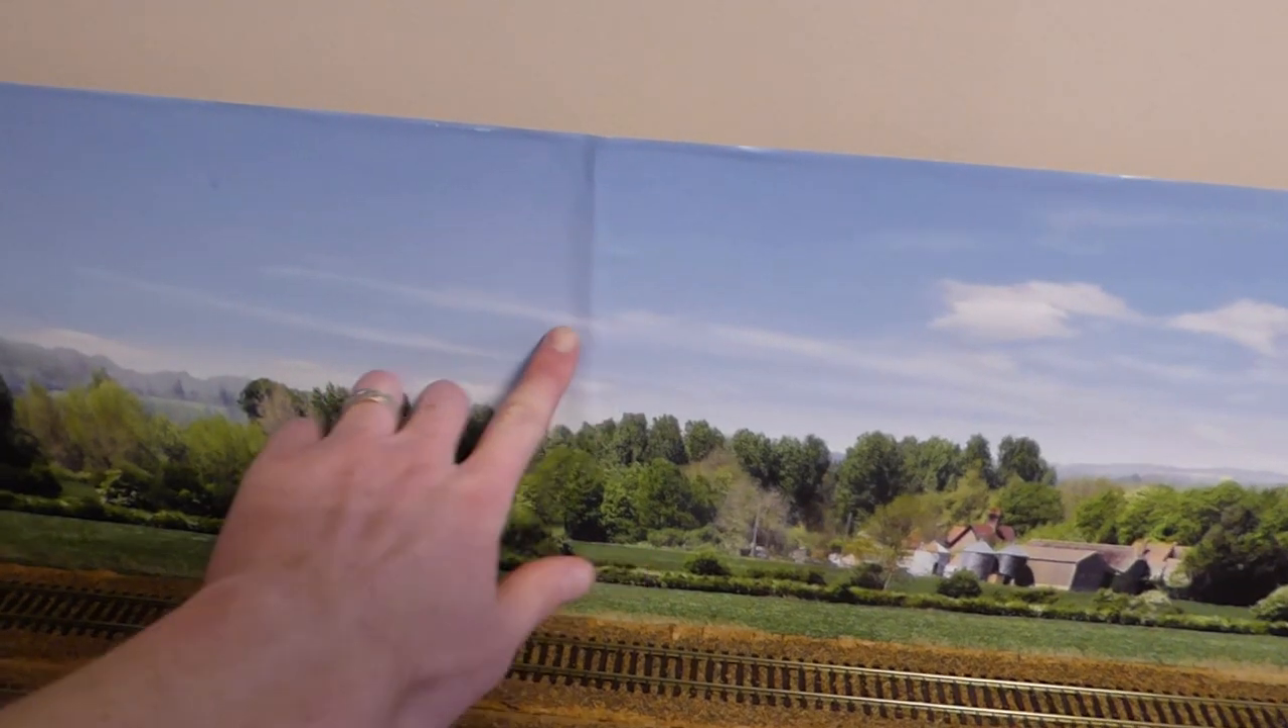I didn't realise I had a sort of uneven bit between the board.